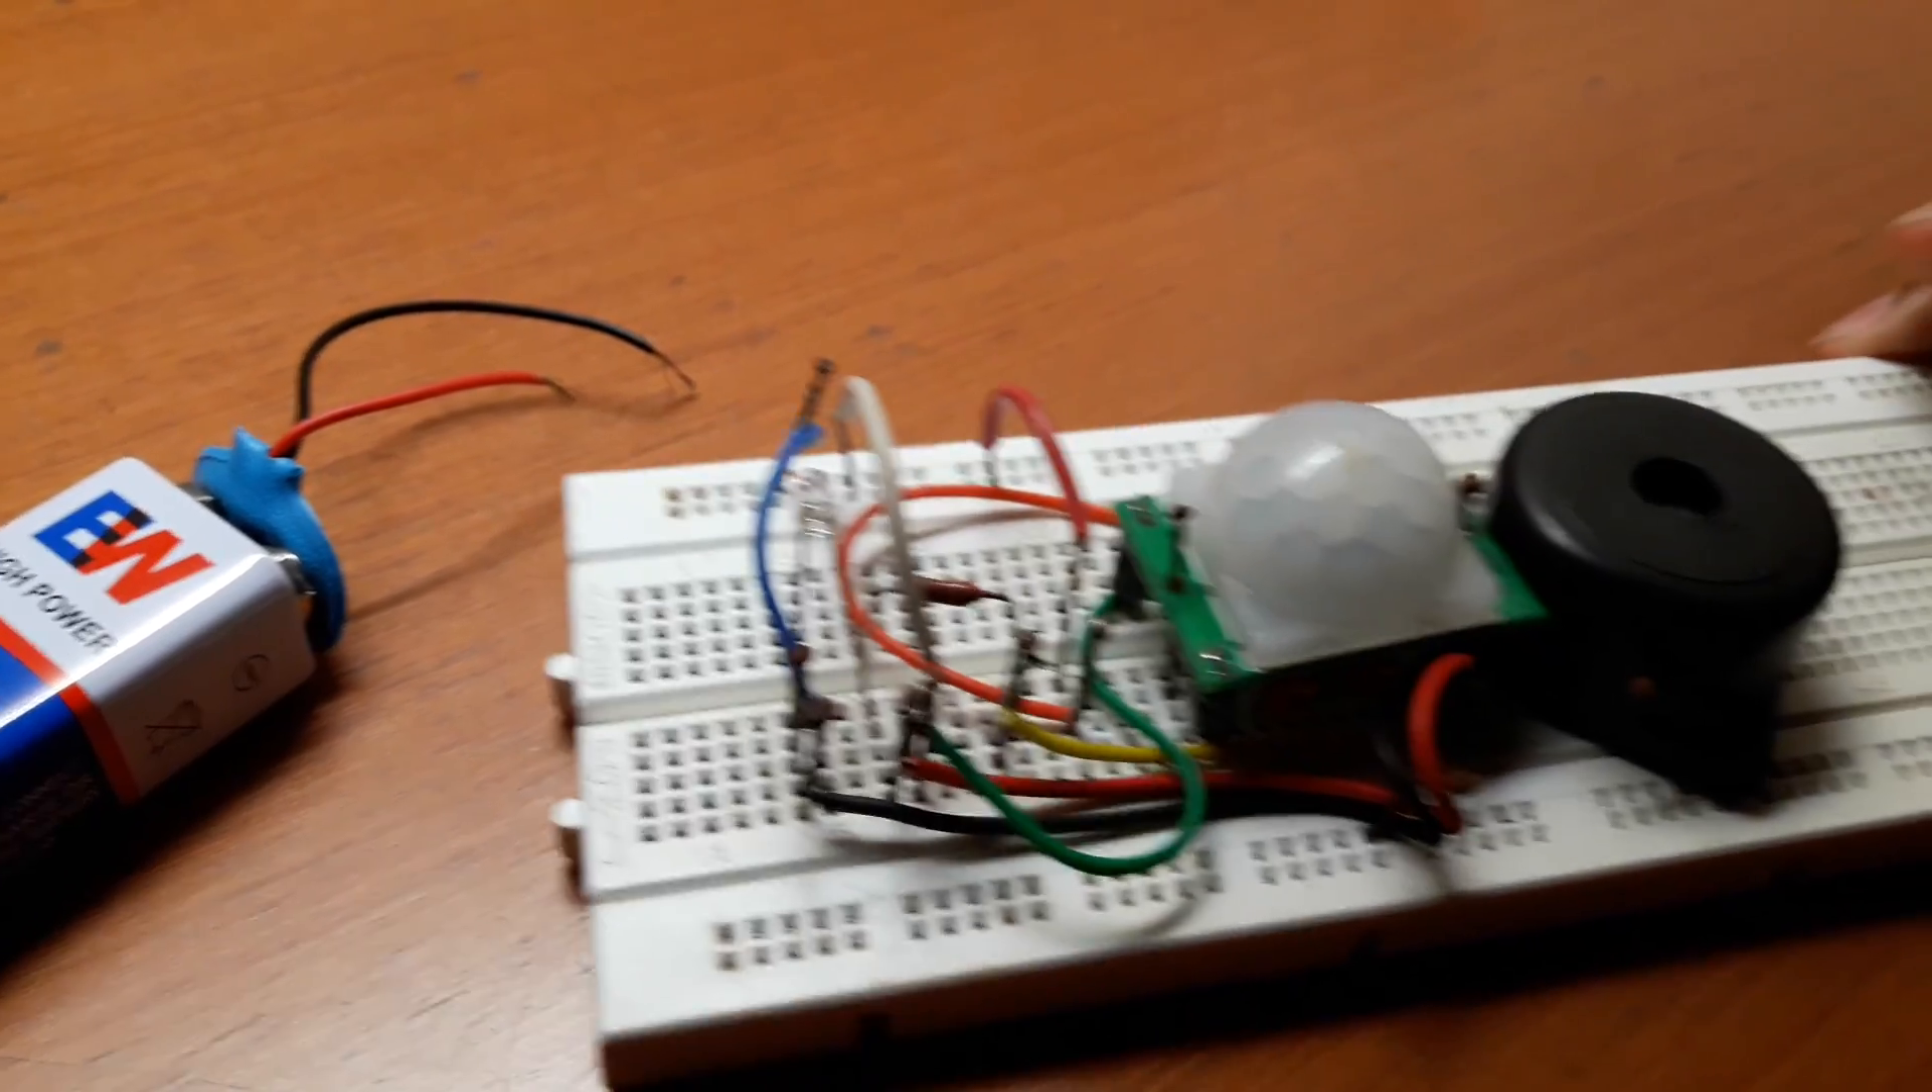So now I've already connected the circuit I have to connect the battery.